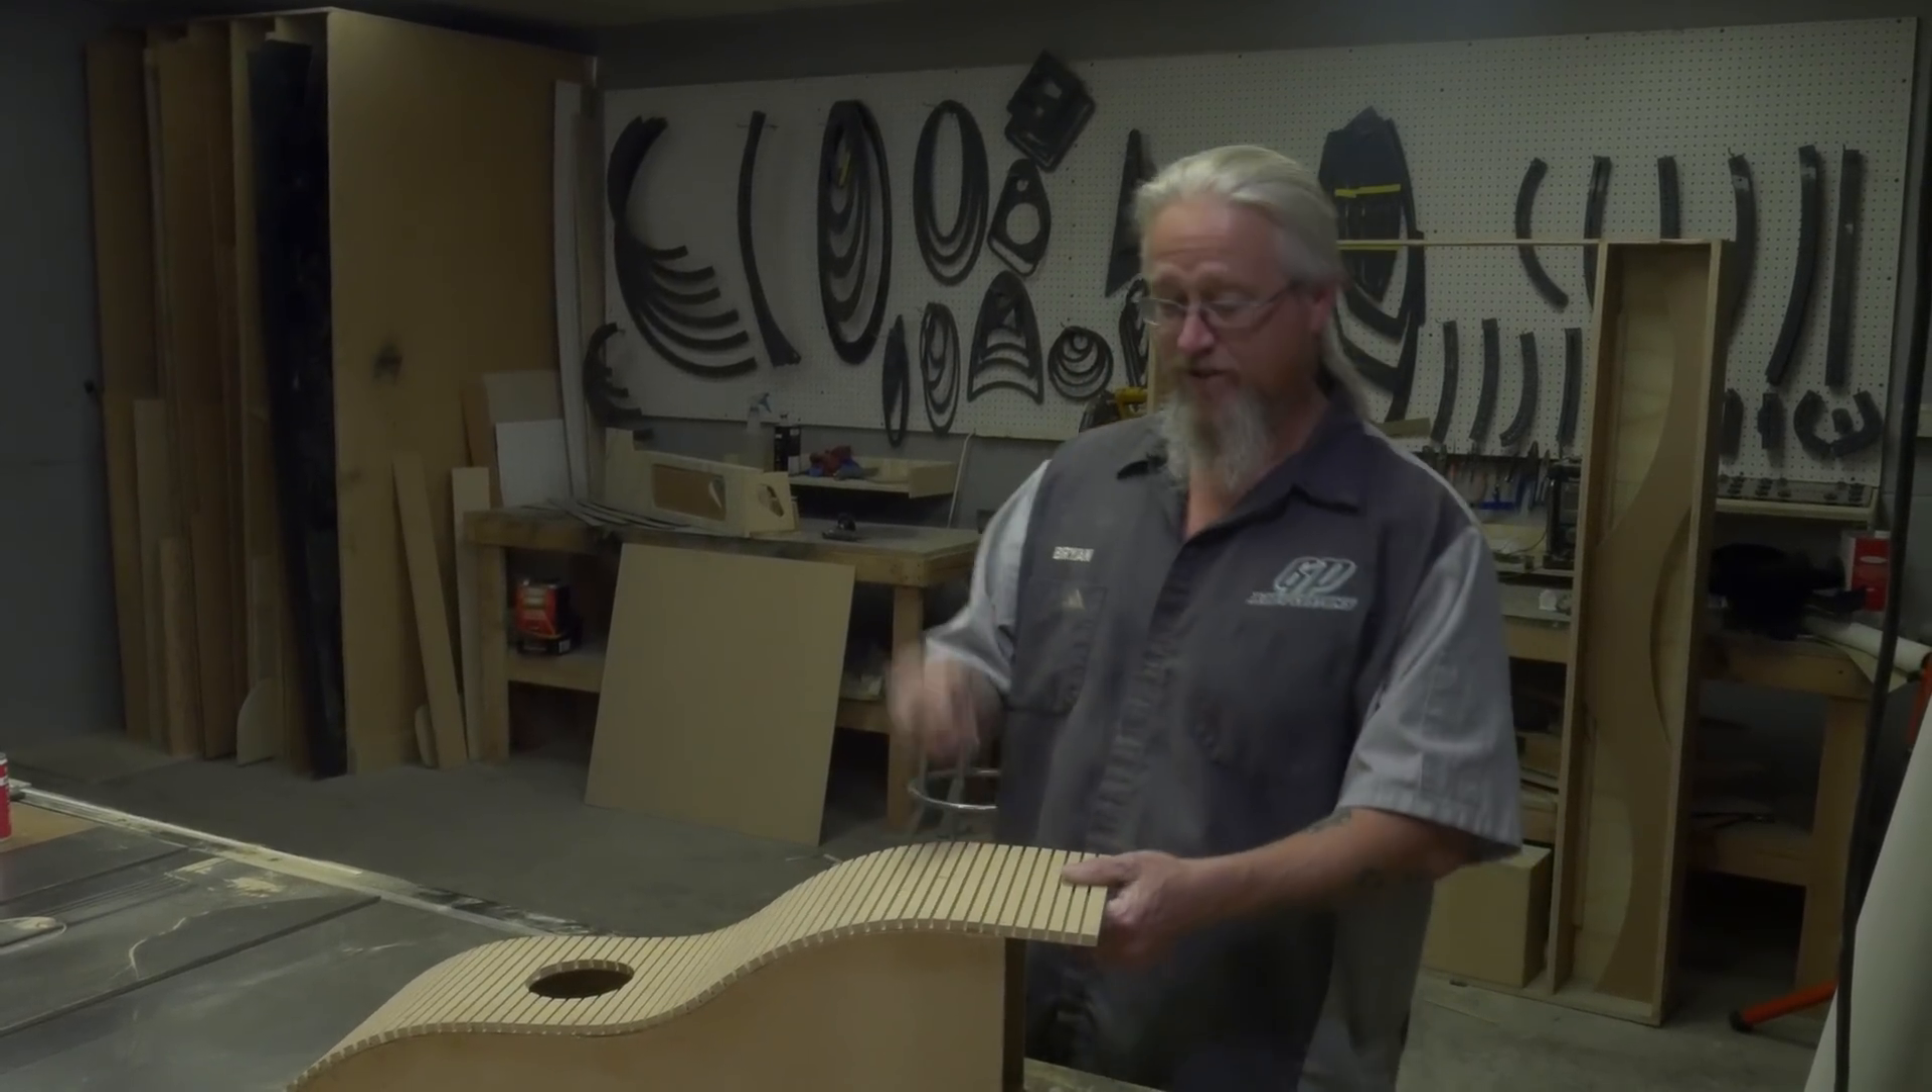All right so i got this extra hanging over.